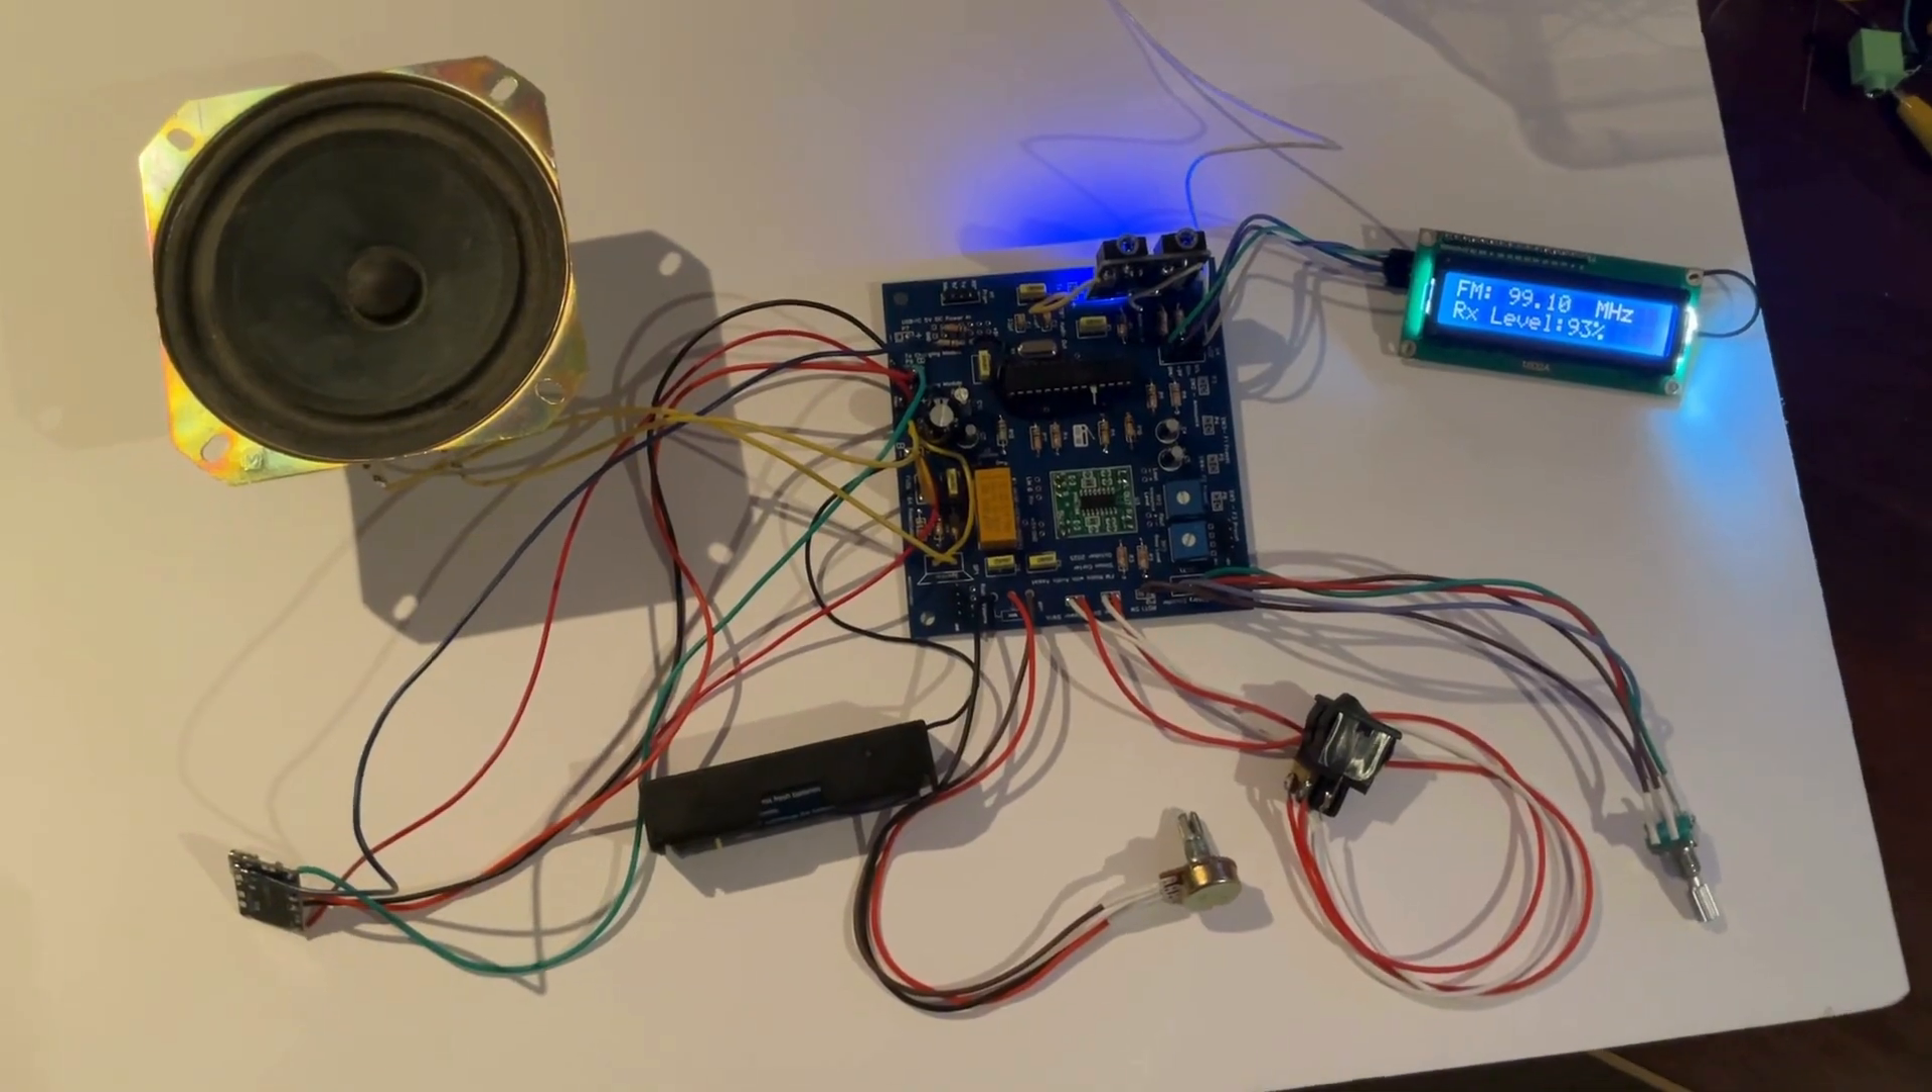I have most of the wires and switches connected Not everything, but enough to test it.